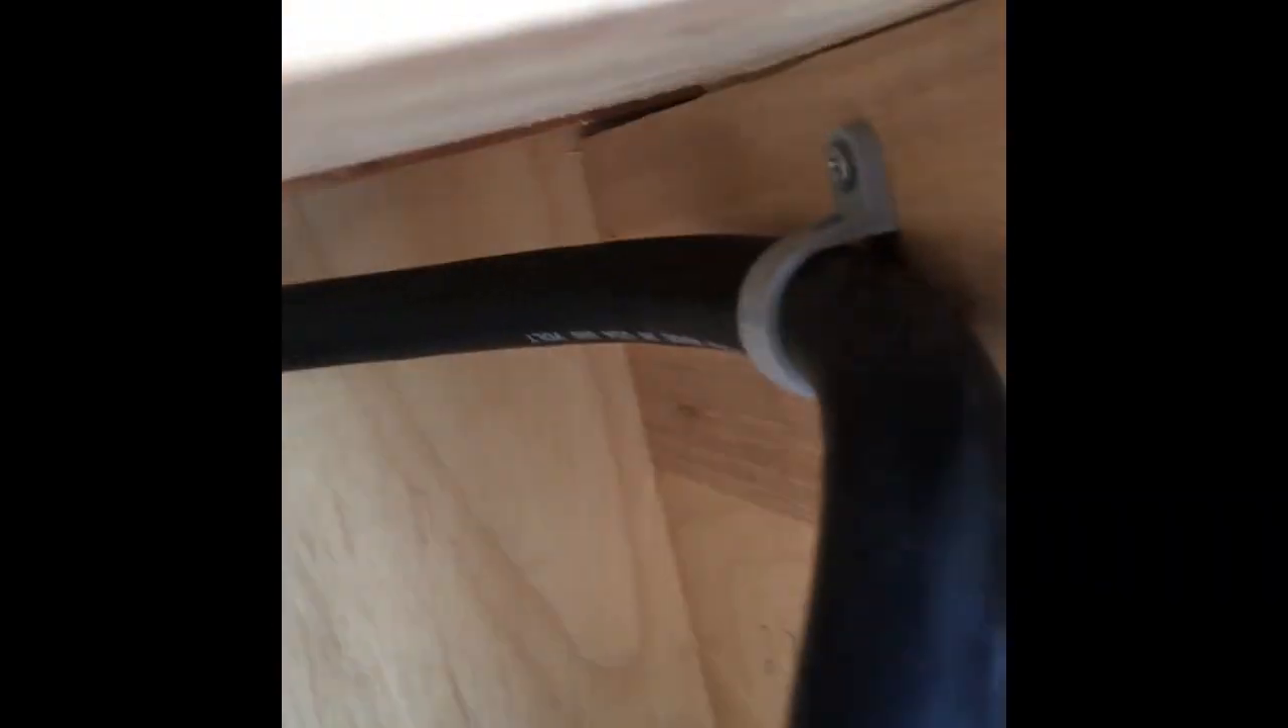All right I've got my wire coming in secured where I want it.